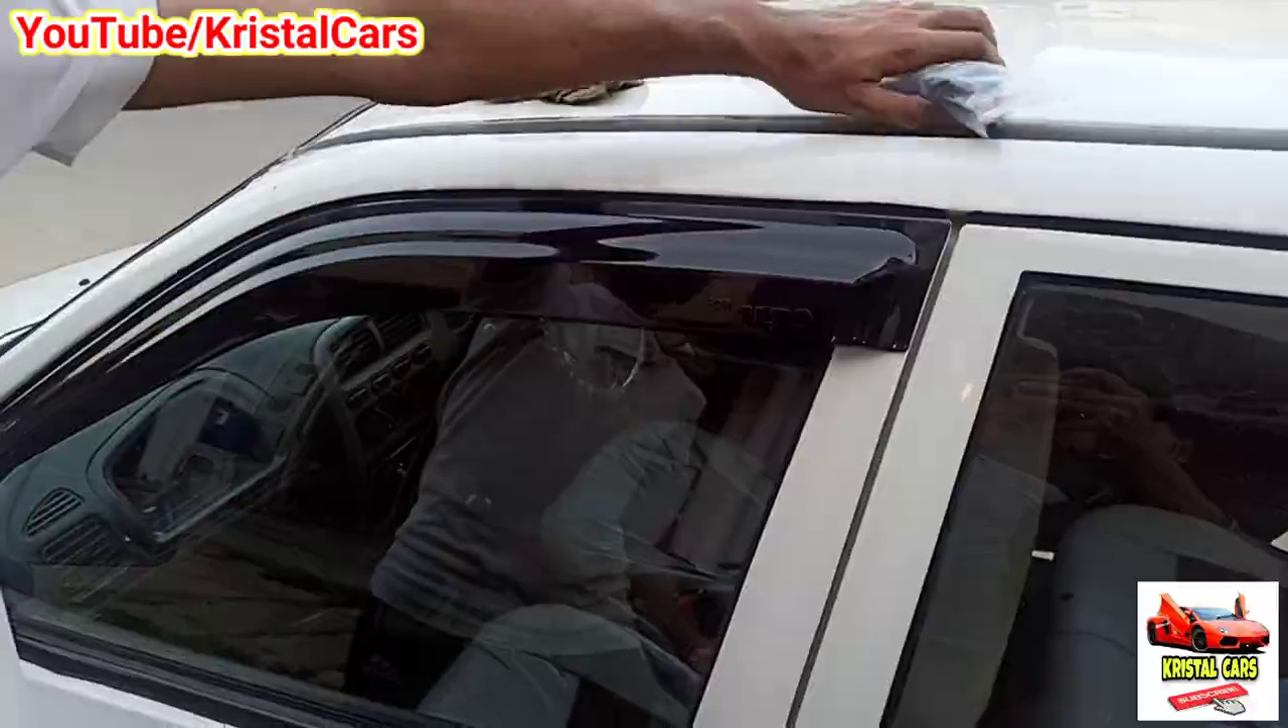देखिए आगे का पीस लग चुका है।